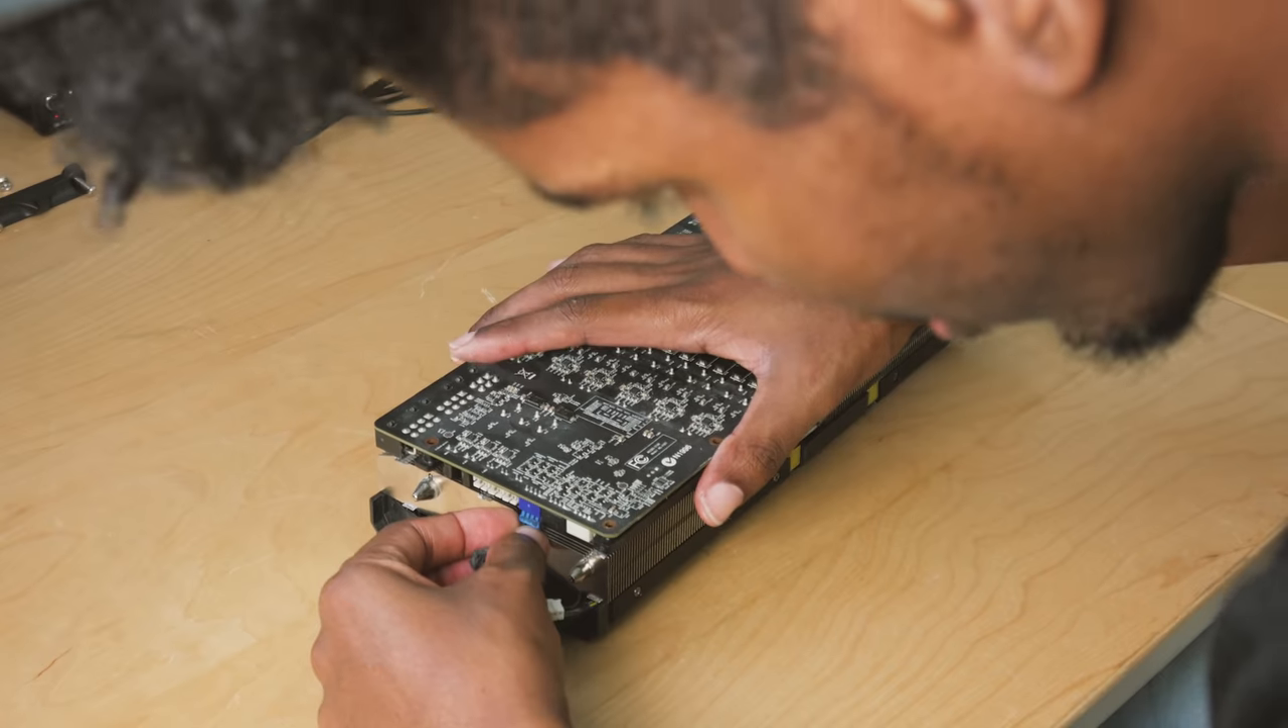This thing is pretty much back together we just got to put the back plate on there.